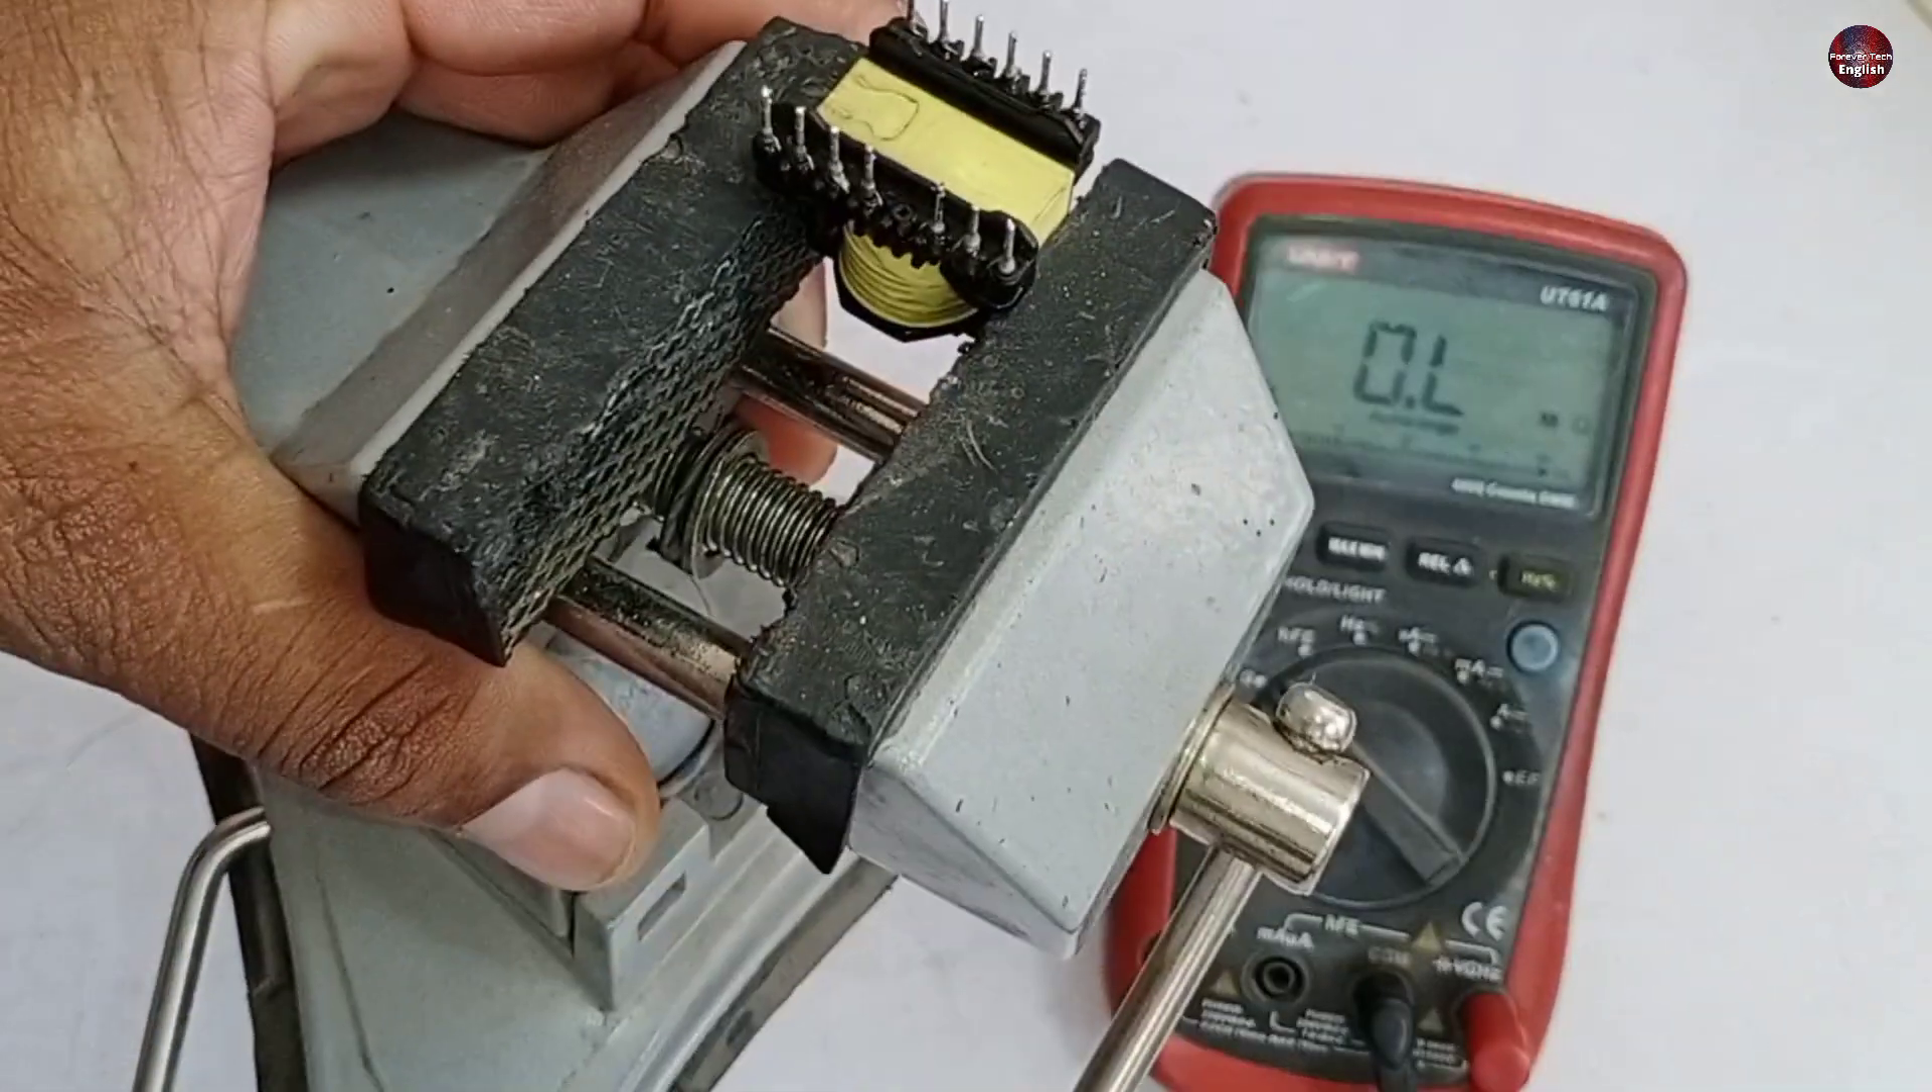You can see I have removed the chopper from the board.